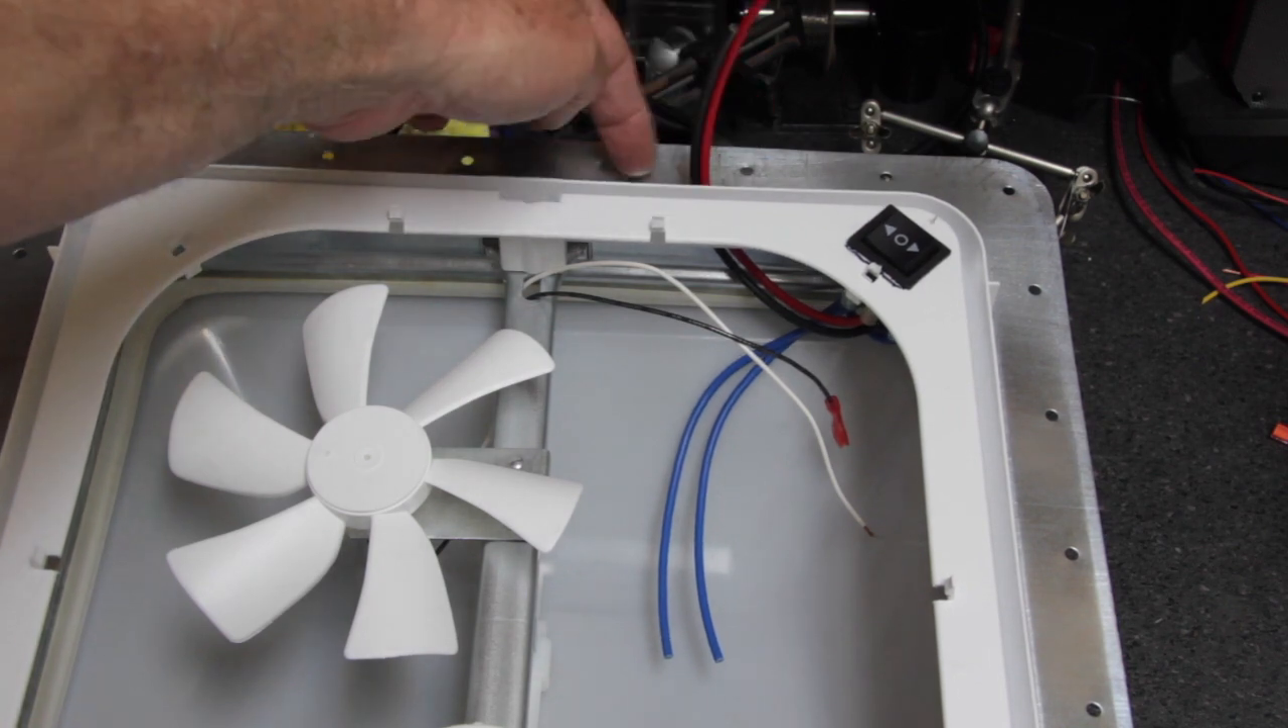We've now put the plastic inside cover back onto the fan shroud.